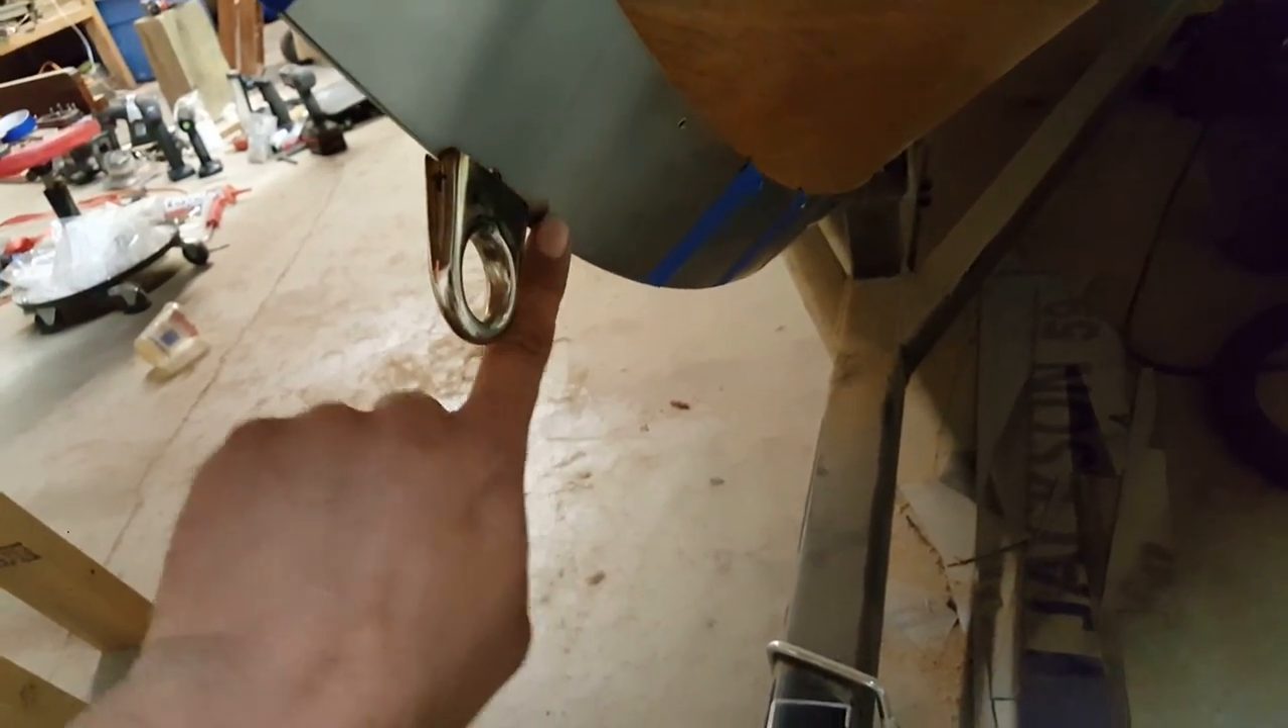I've got my bow eye fit on here.